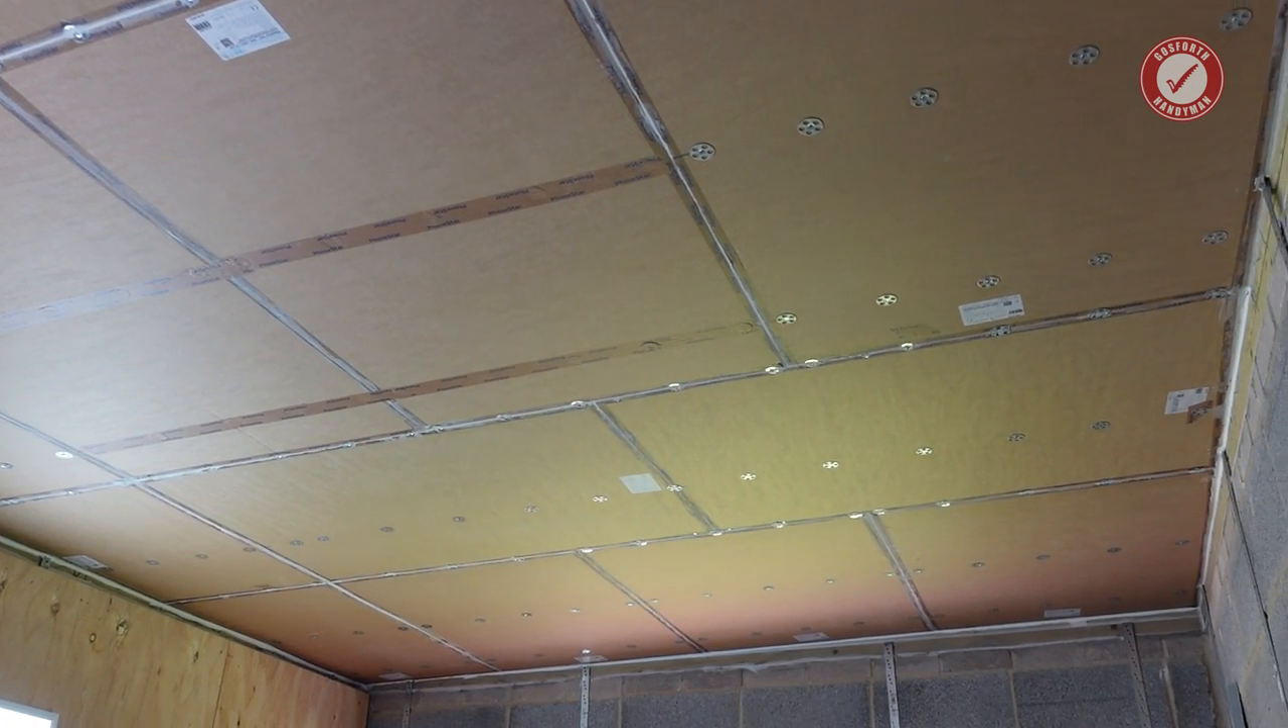So that's the SPX board, all installed on the ceiling, no problems really, it's all sealed around every edge and in between every board with acoustic sealant.